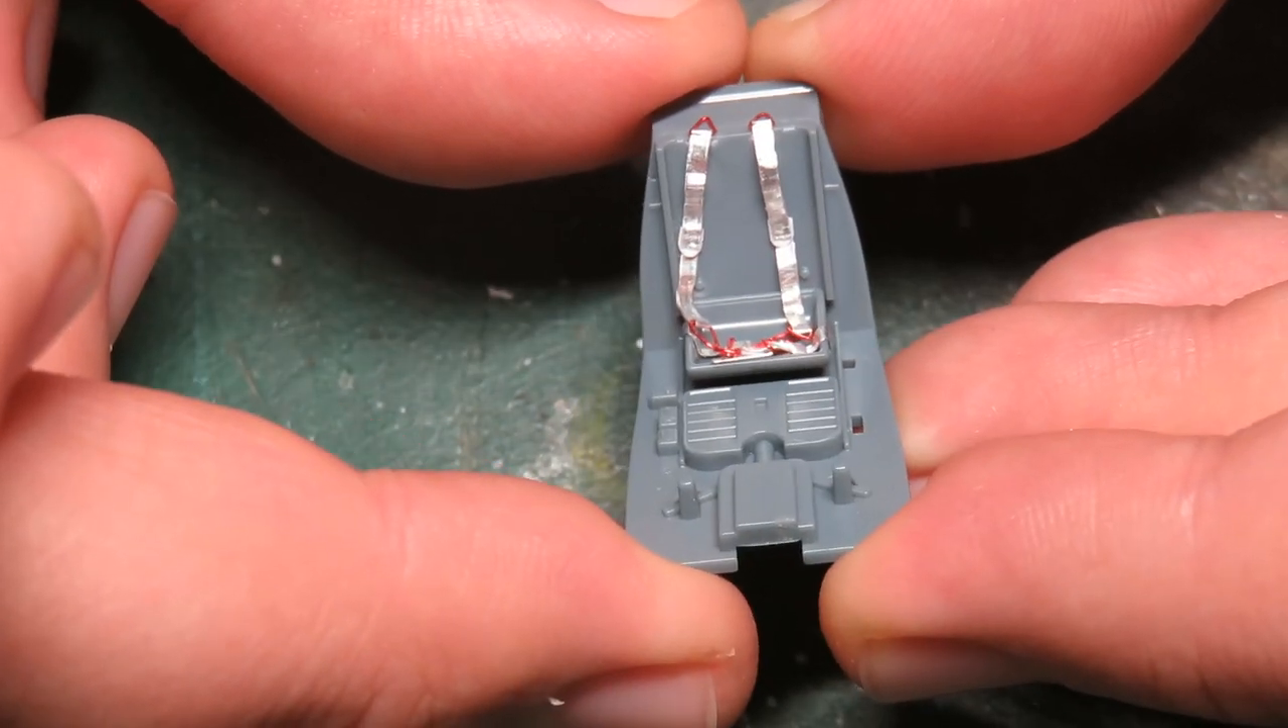Our buckles, our belts rather, seat belts and buckles are in place.